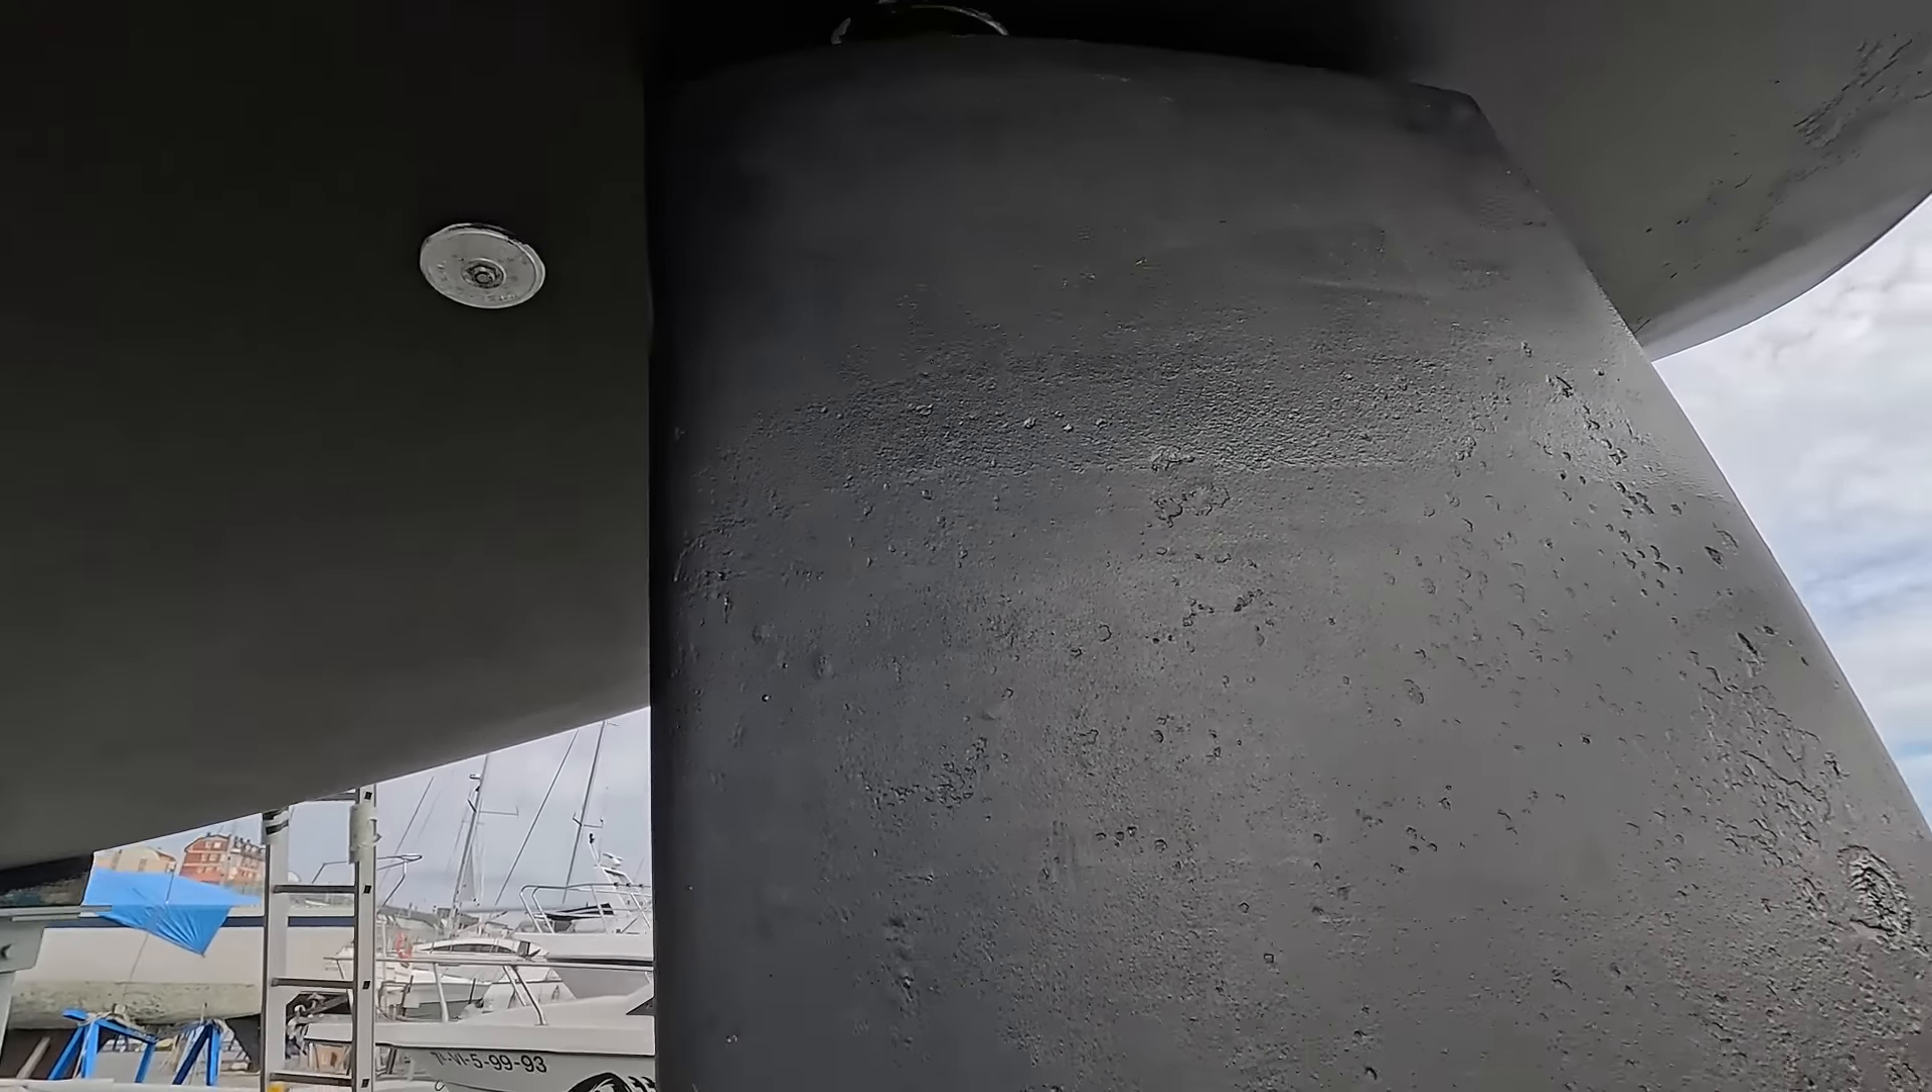Aquí tenemos ya el timón montado.